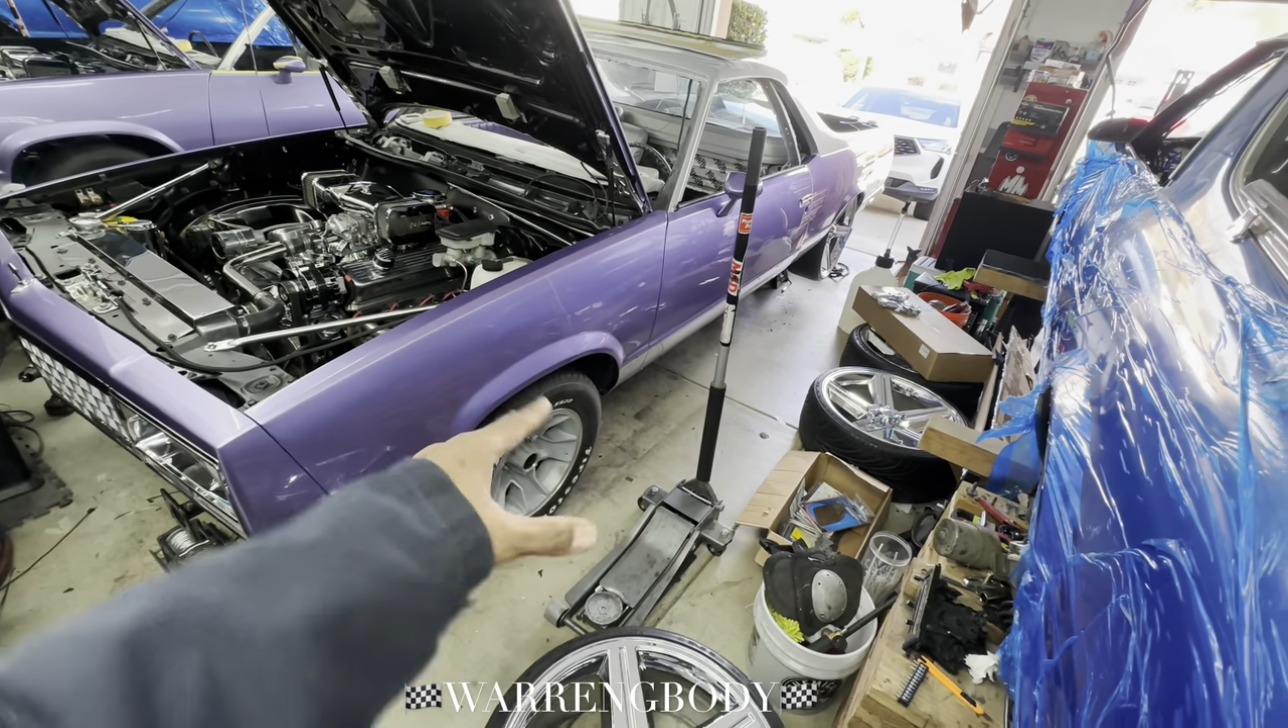This is my Monte Carlo wheels. I put those back on.